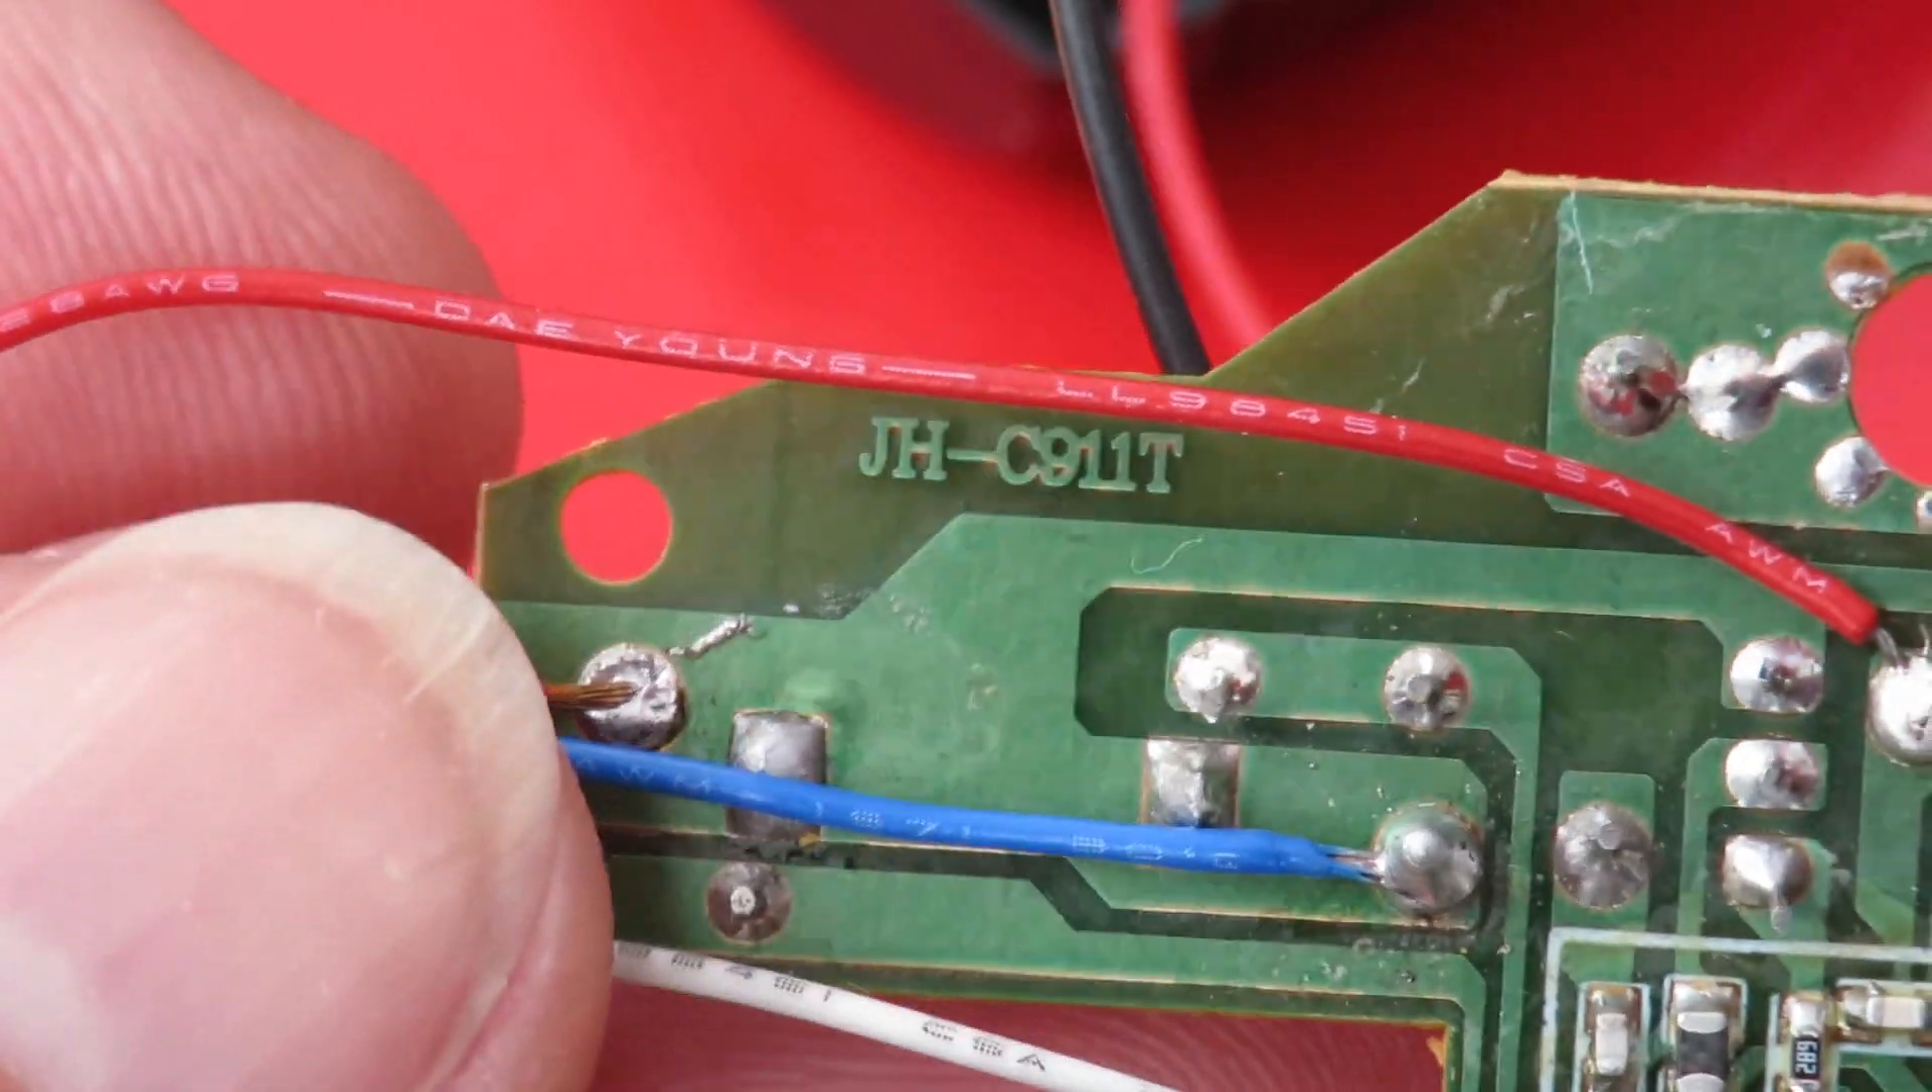Now, at the moment, we've got an extra couple of wires on here, that I've used to feed the power into this circuit board, but I'll take those off.